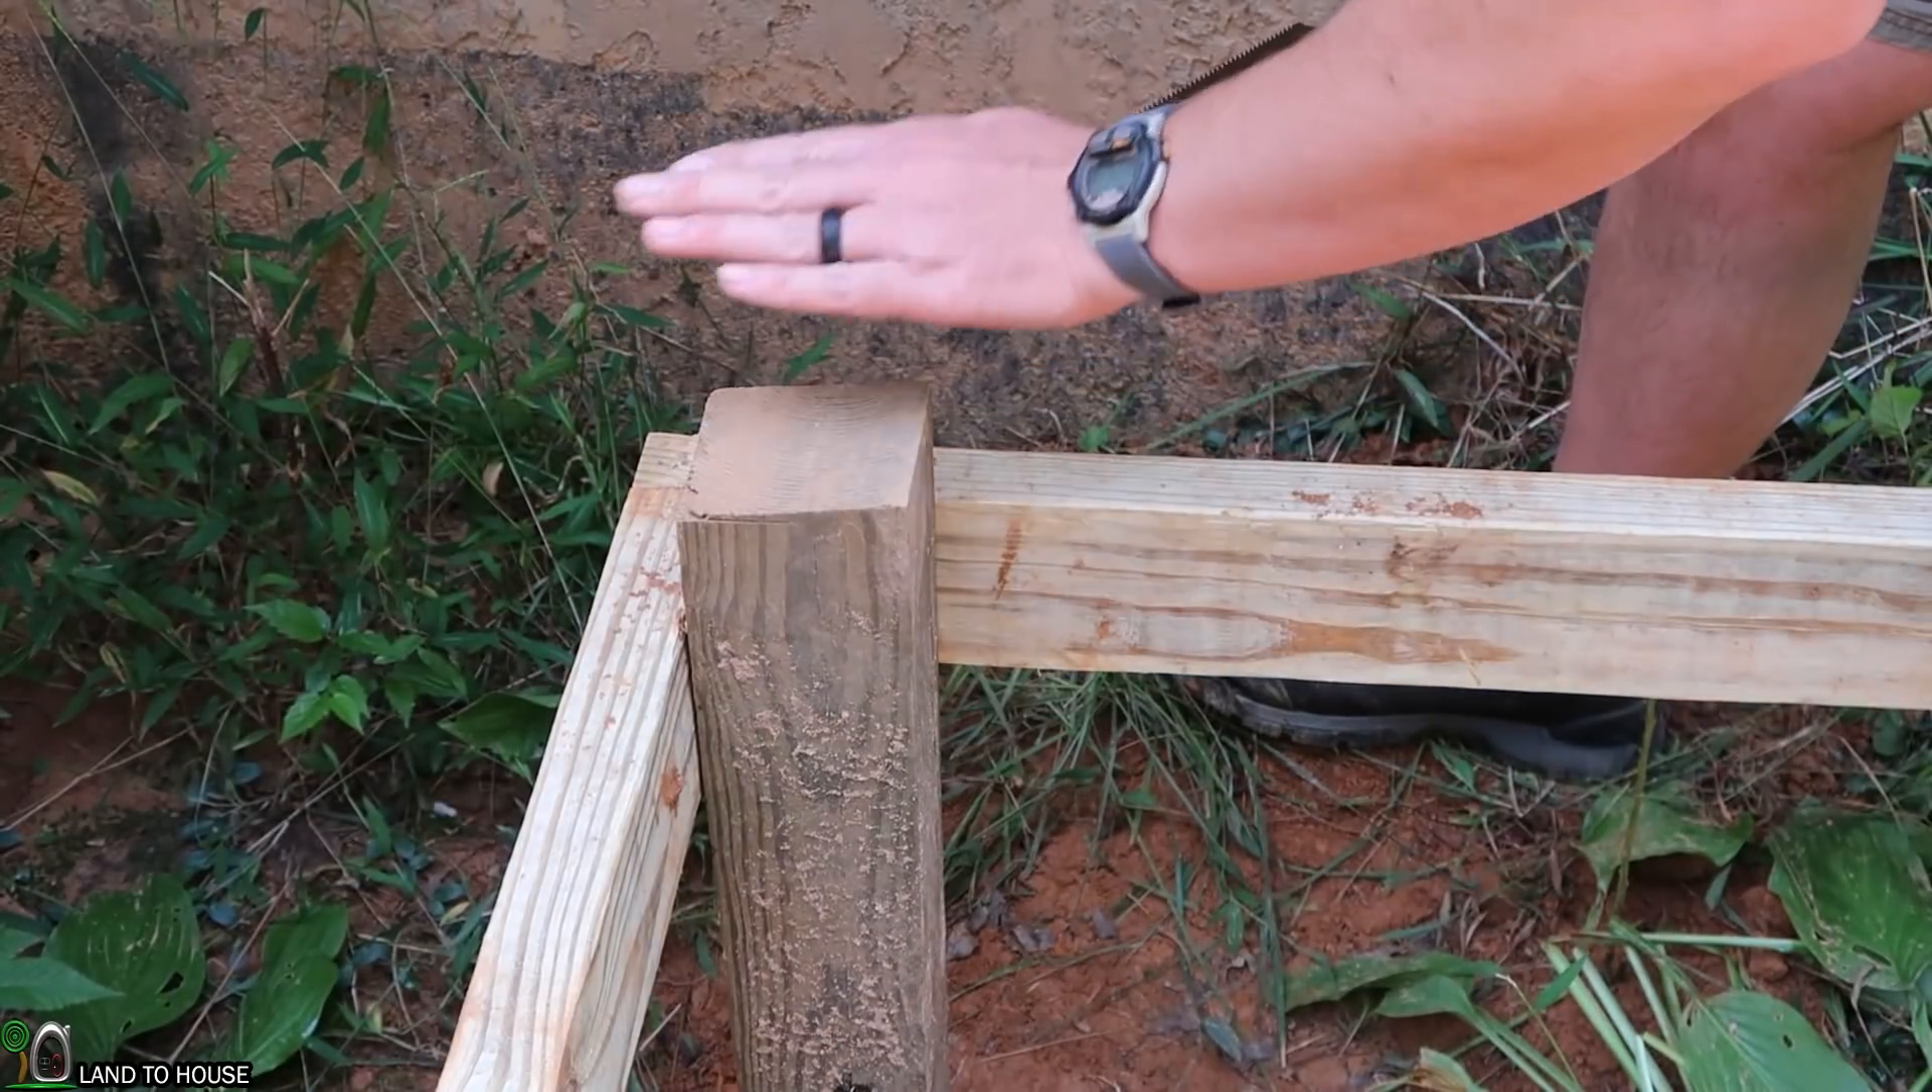I was able to get everything leveled off here so this post right here is just a little bit too tall.